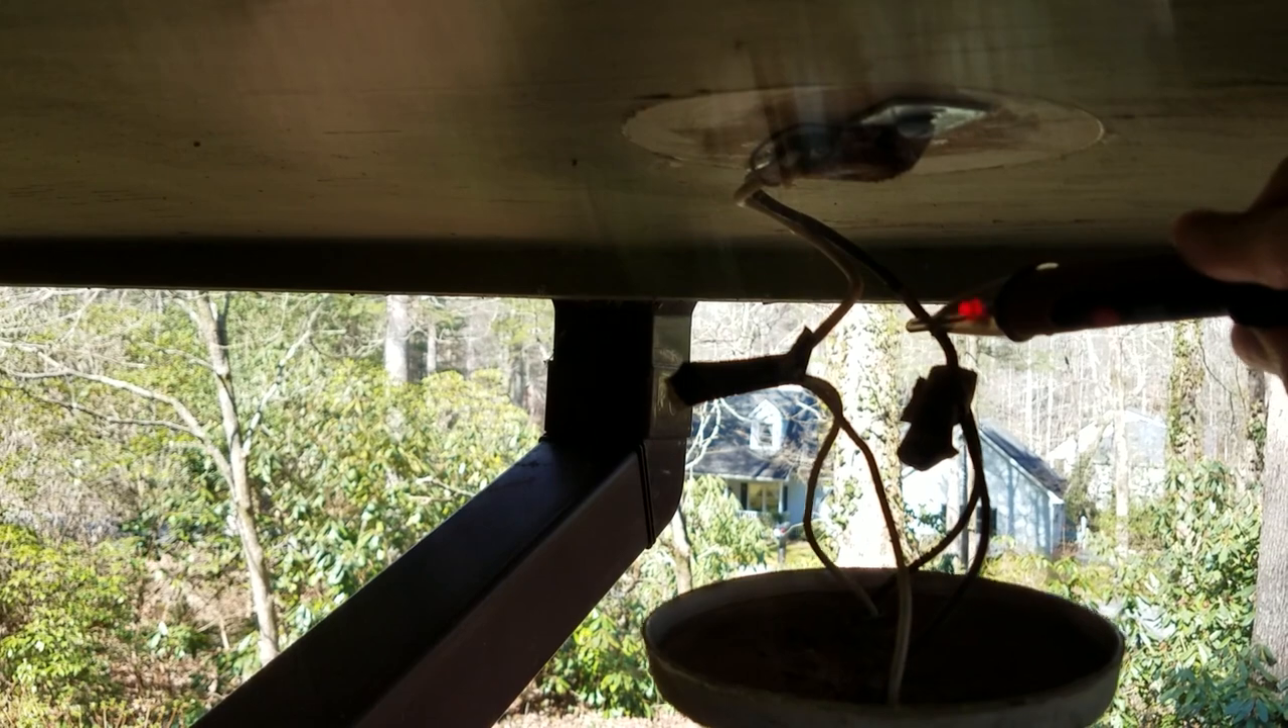As you can see, the fixture is dropped from the ceiling.